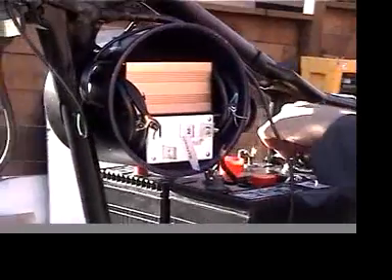It's a tight fit but all the electronics fit in the cooking pot.